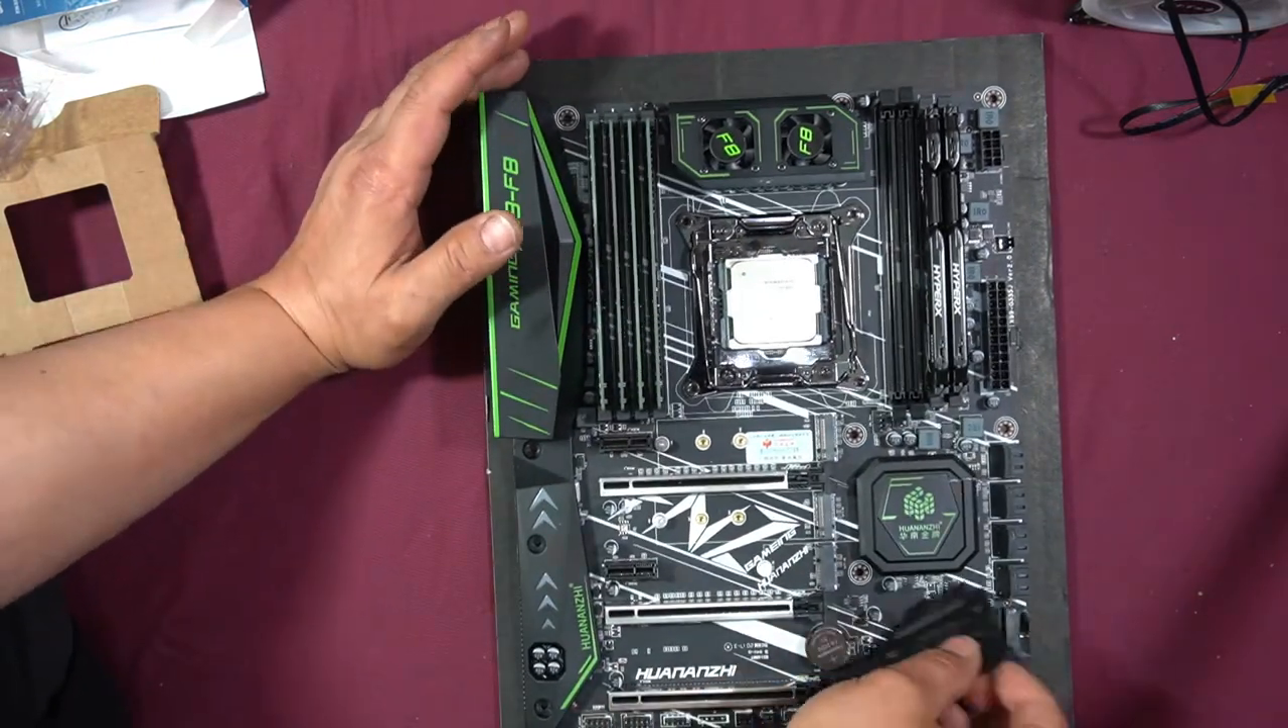Do the same for this side and voila that is your CPU installed.